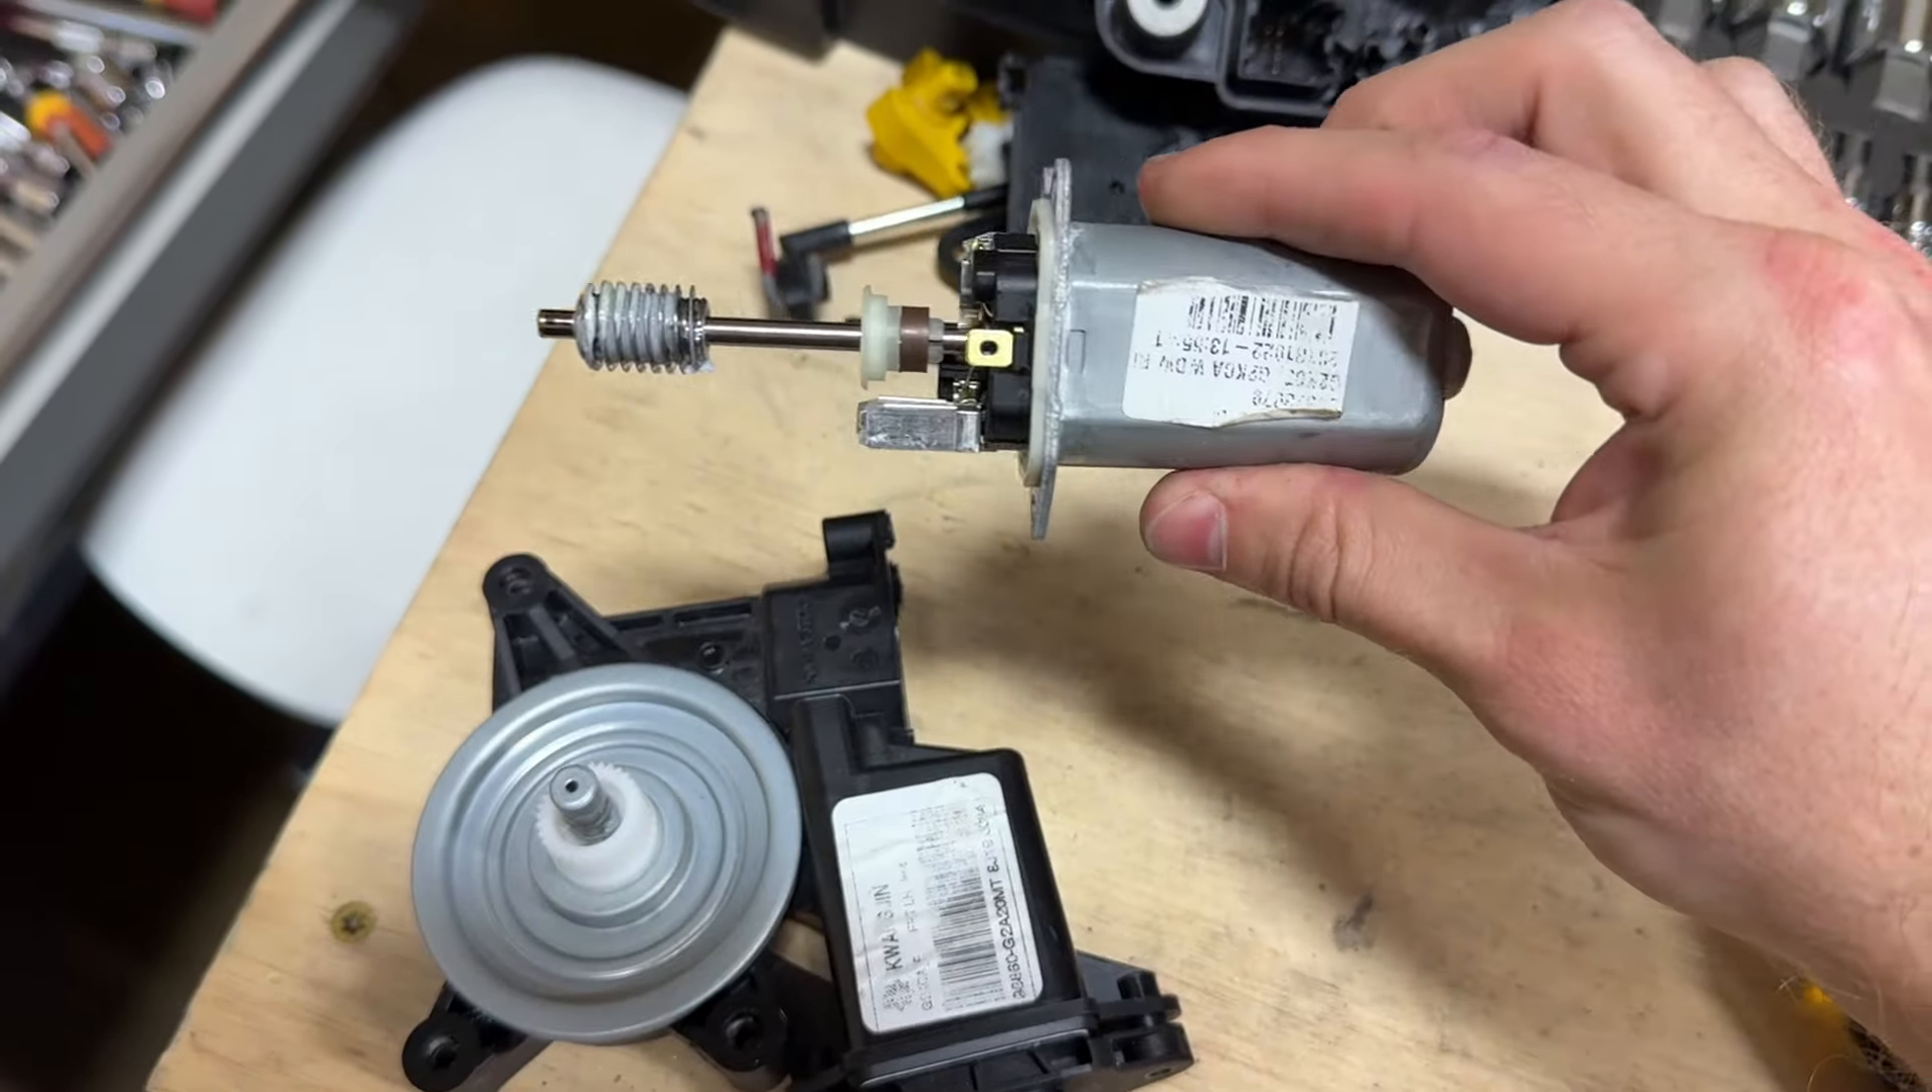So what I've done is I've taken these apart and this was just three screws and it's just an electric motor and it's got a worm drive on it.